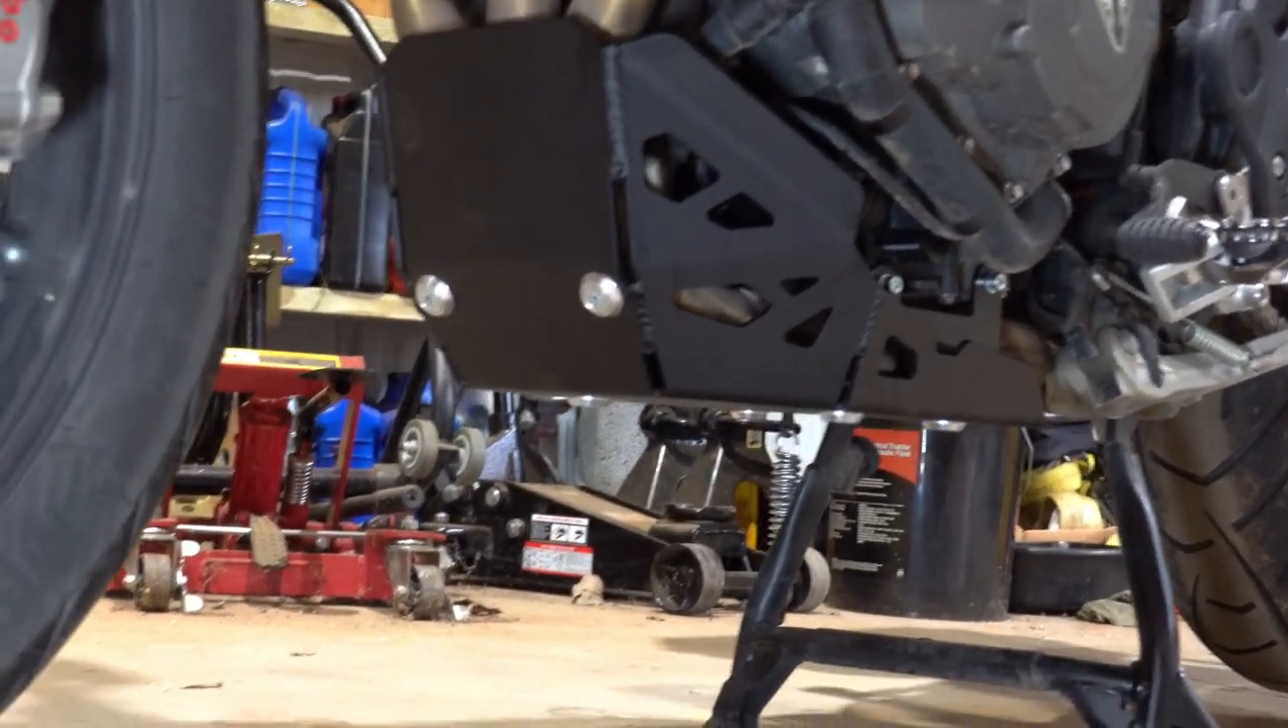Now this cheap little plastic skid plate is gone. This solid heavy duty metal skid plate is there in its place.